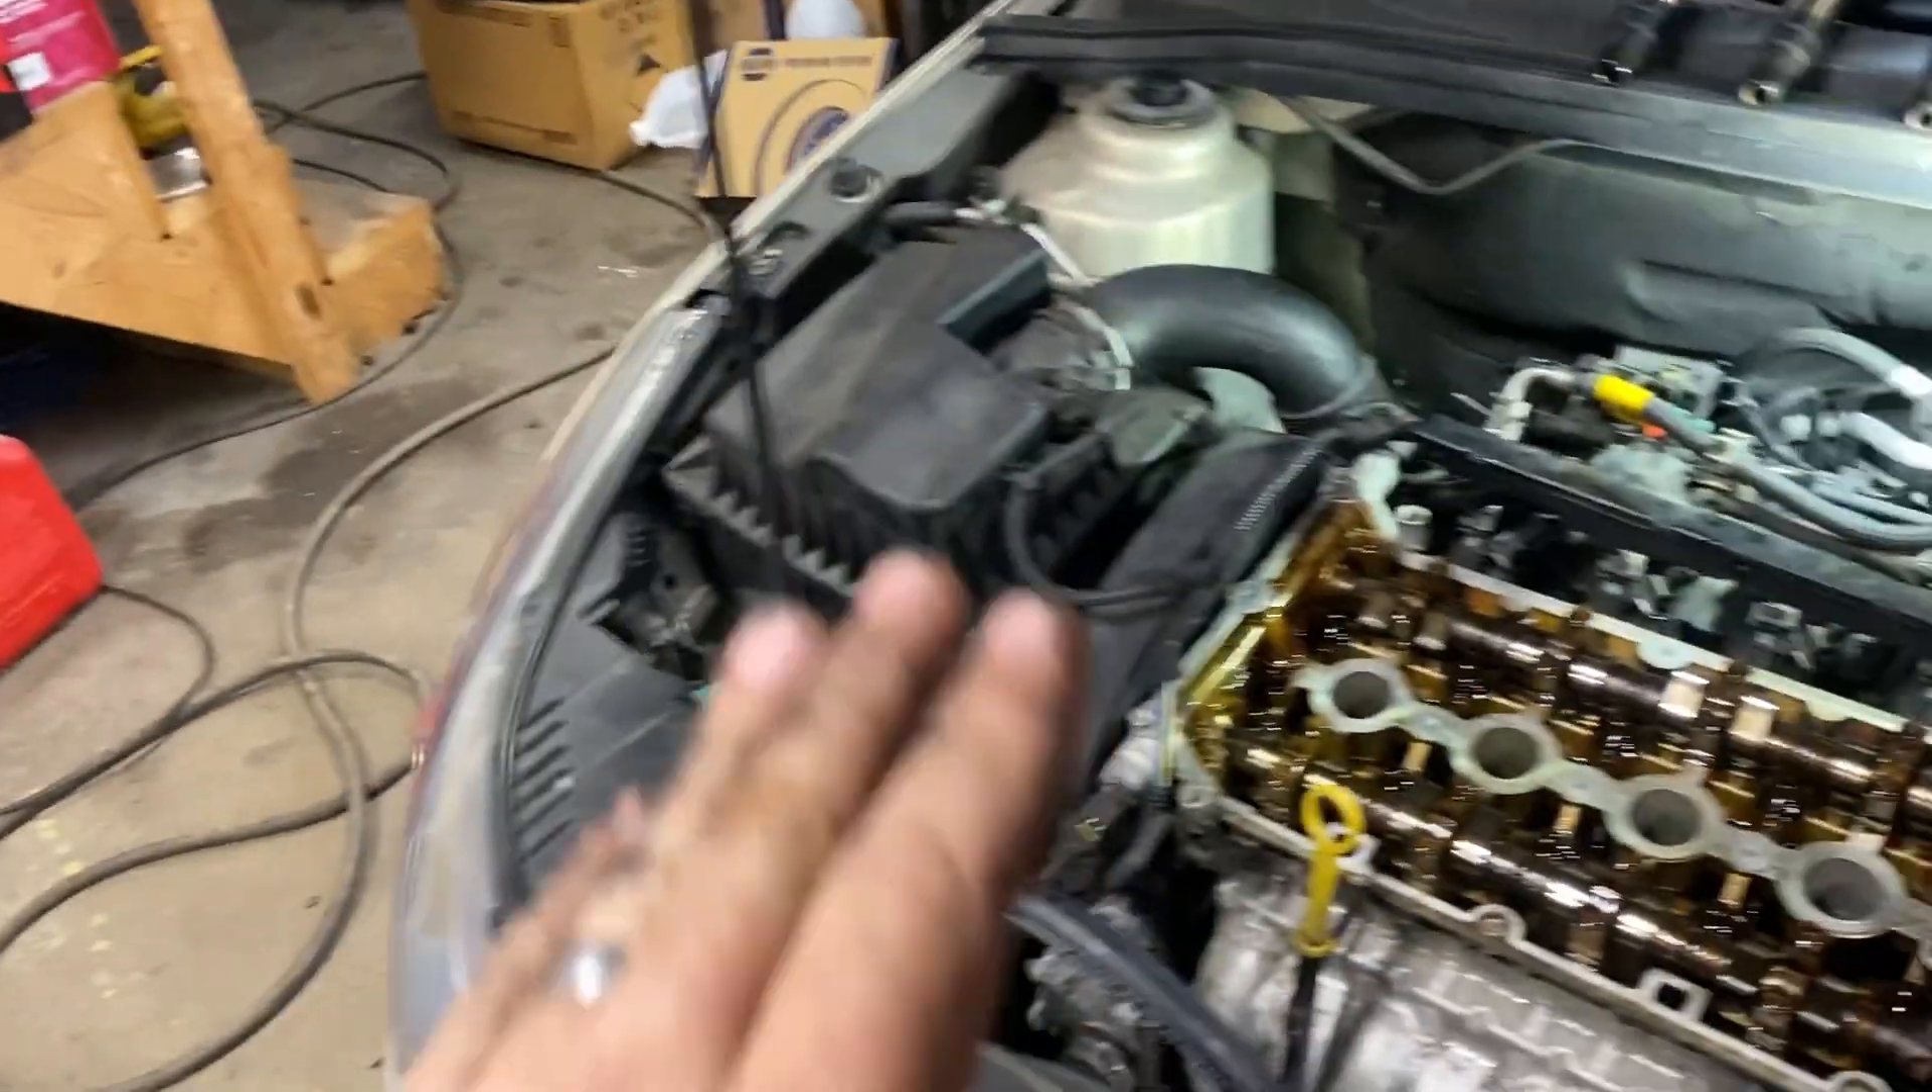Okay, now that we have the valve cover removed, I took and I cleaned everything up.